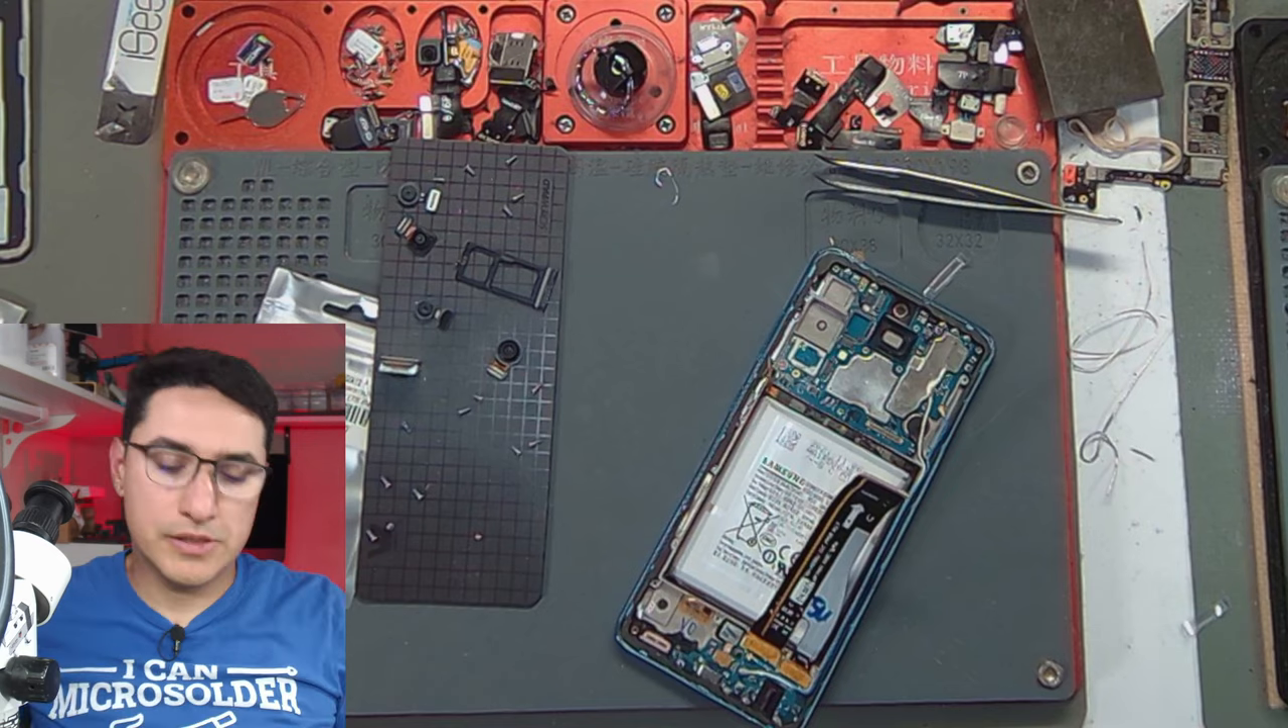Okay, so now I have the board here in the housing.